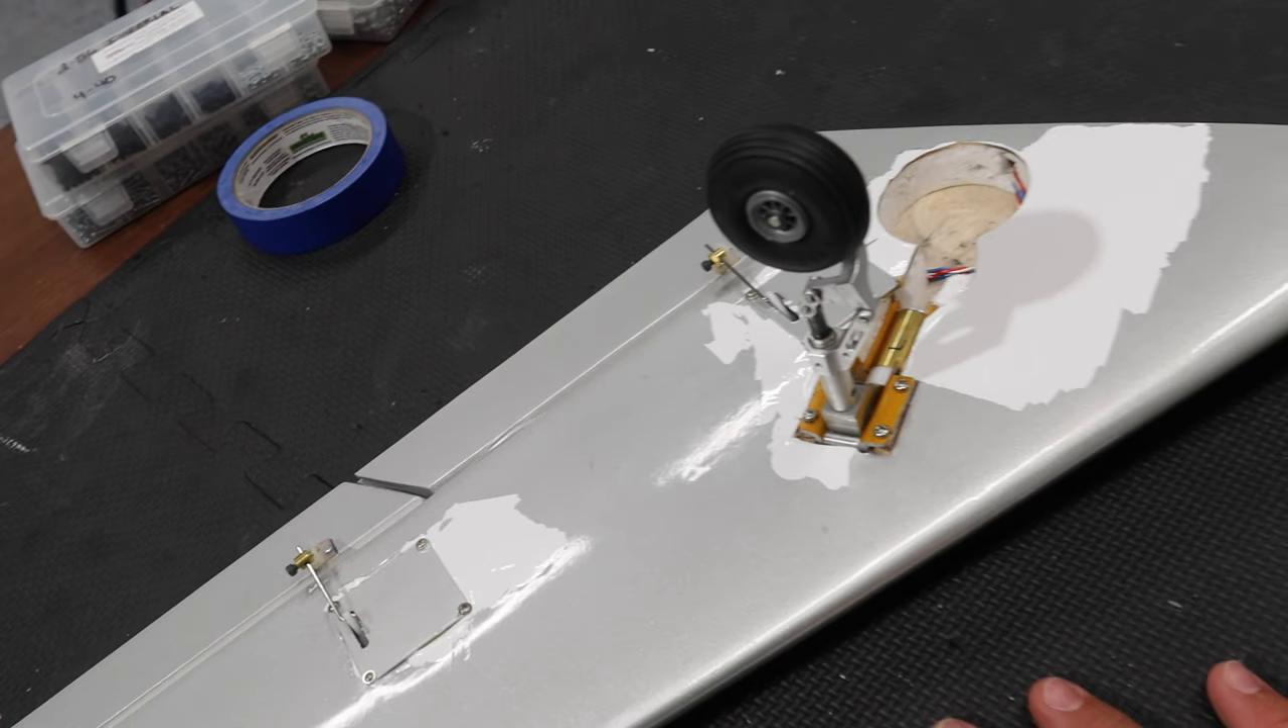This gear is just going to be absolutely wonderful for this plane. Fits beautifully in there.